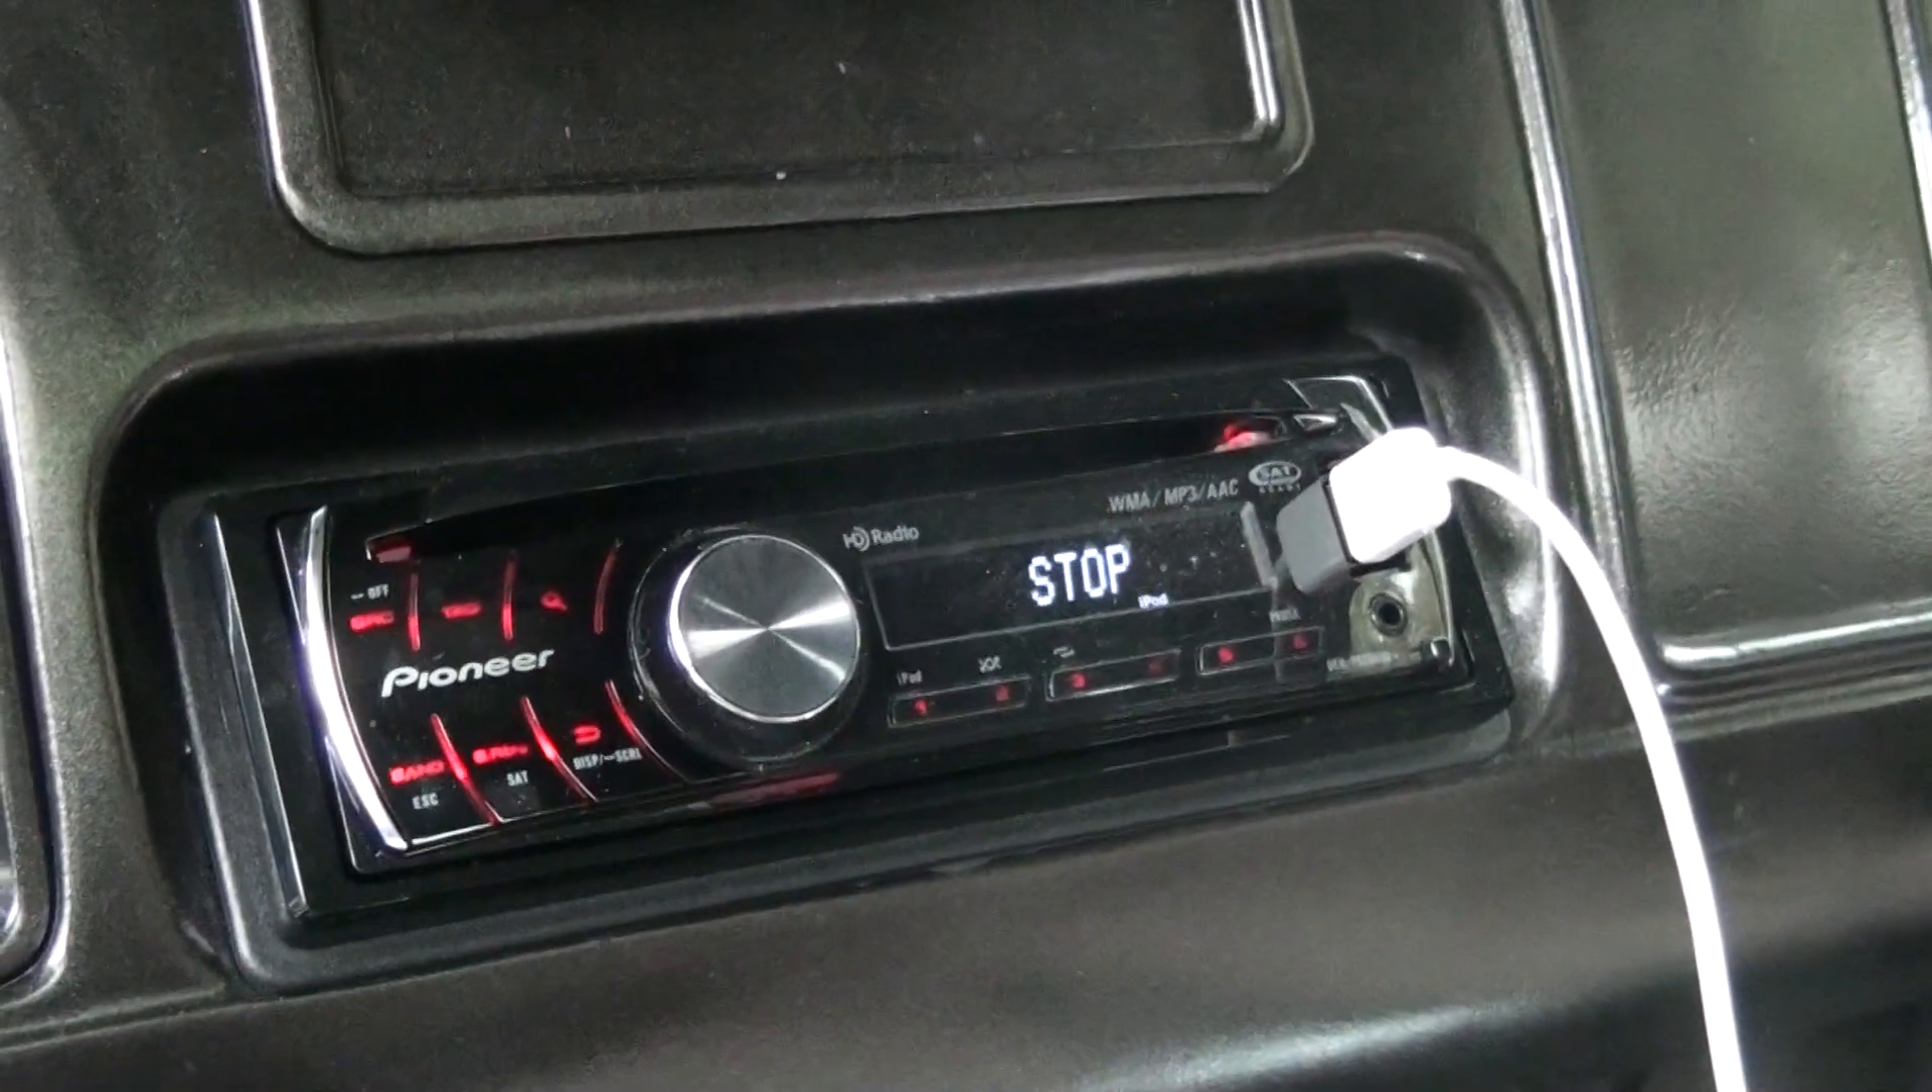I got the radio in. Got all that, you know, repainted and done up.